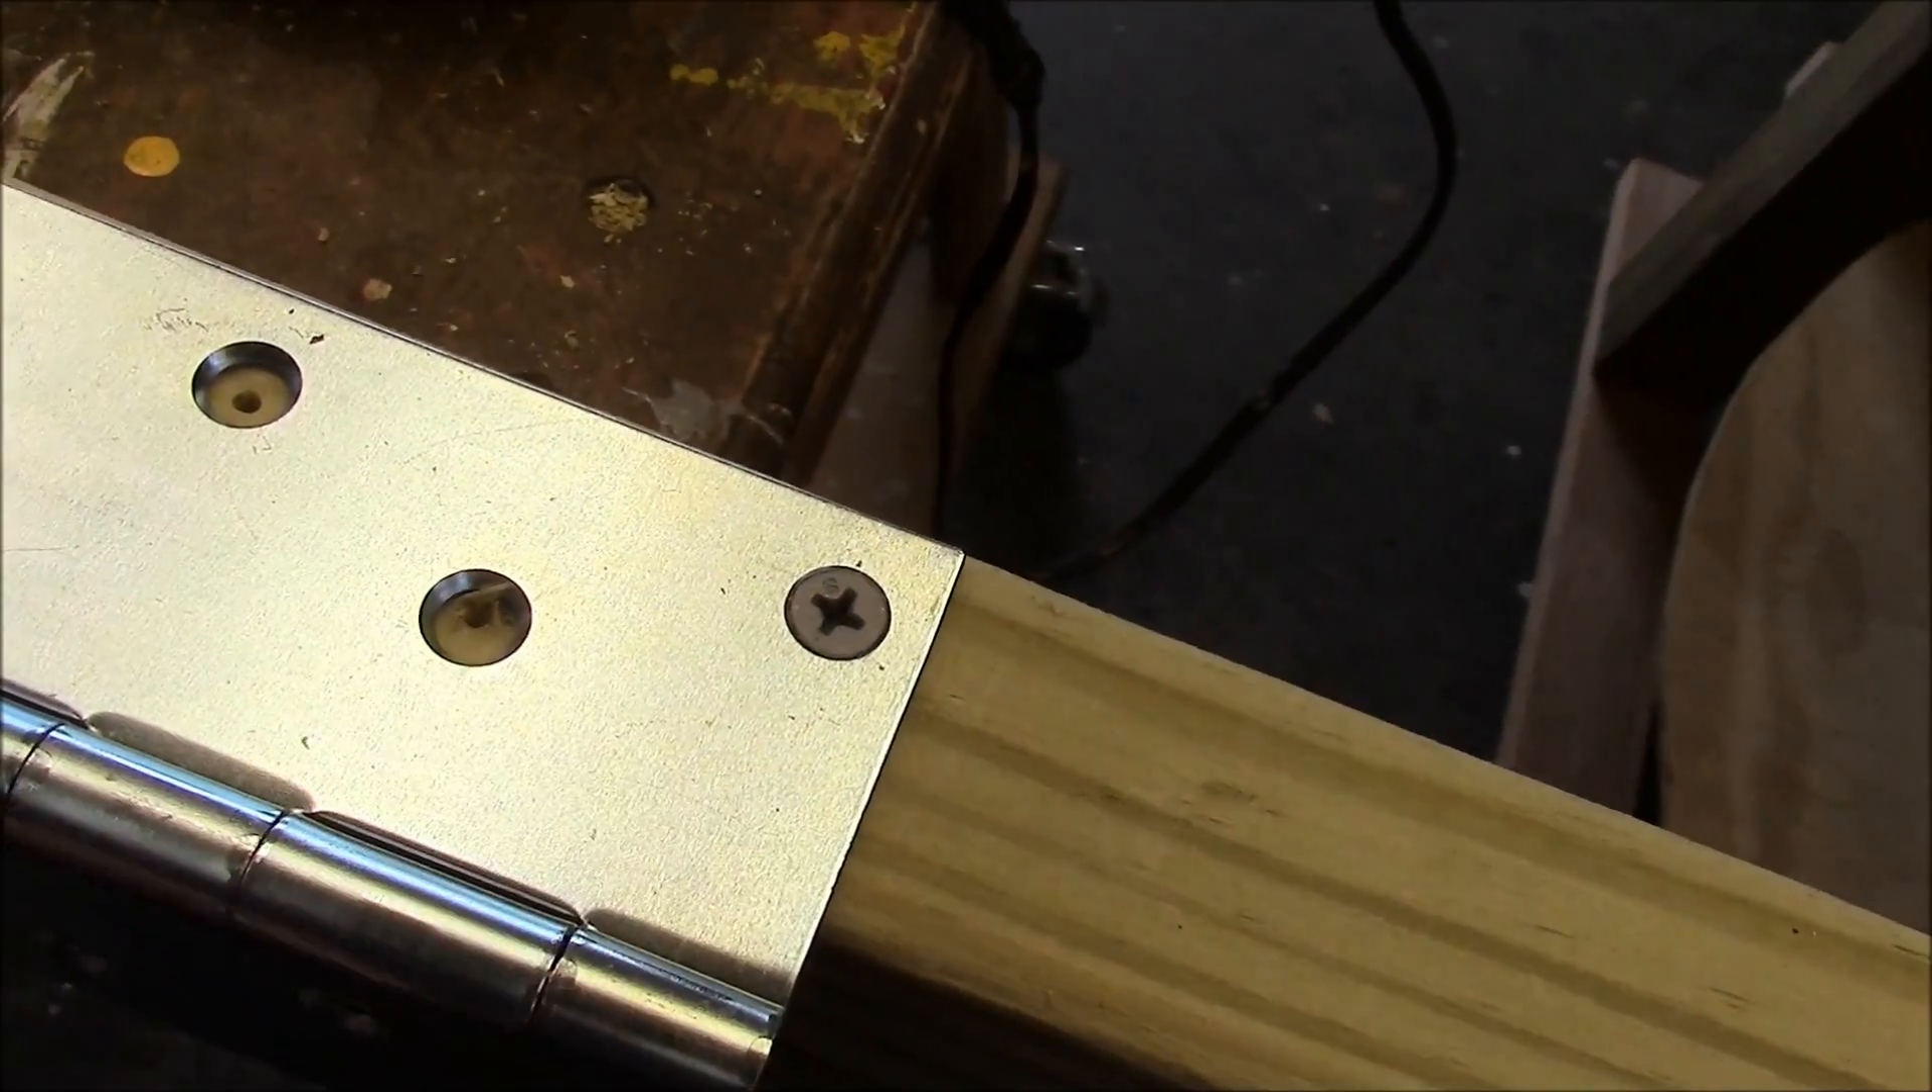Each each hinge is temporarily held in place with a screw.